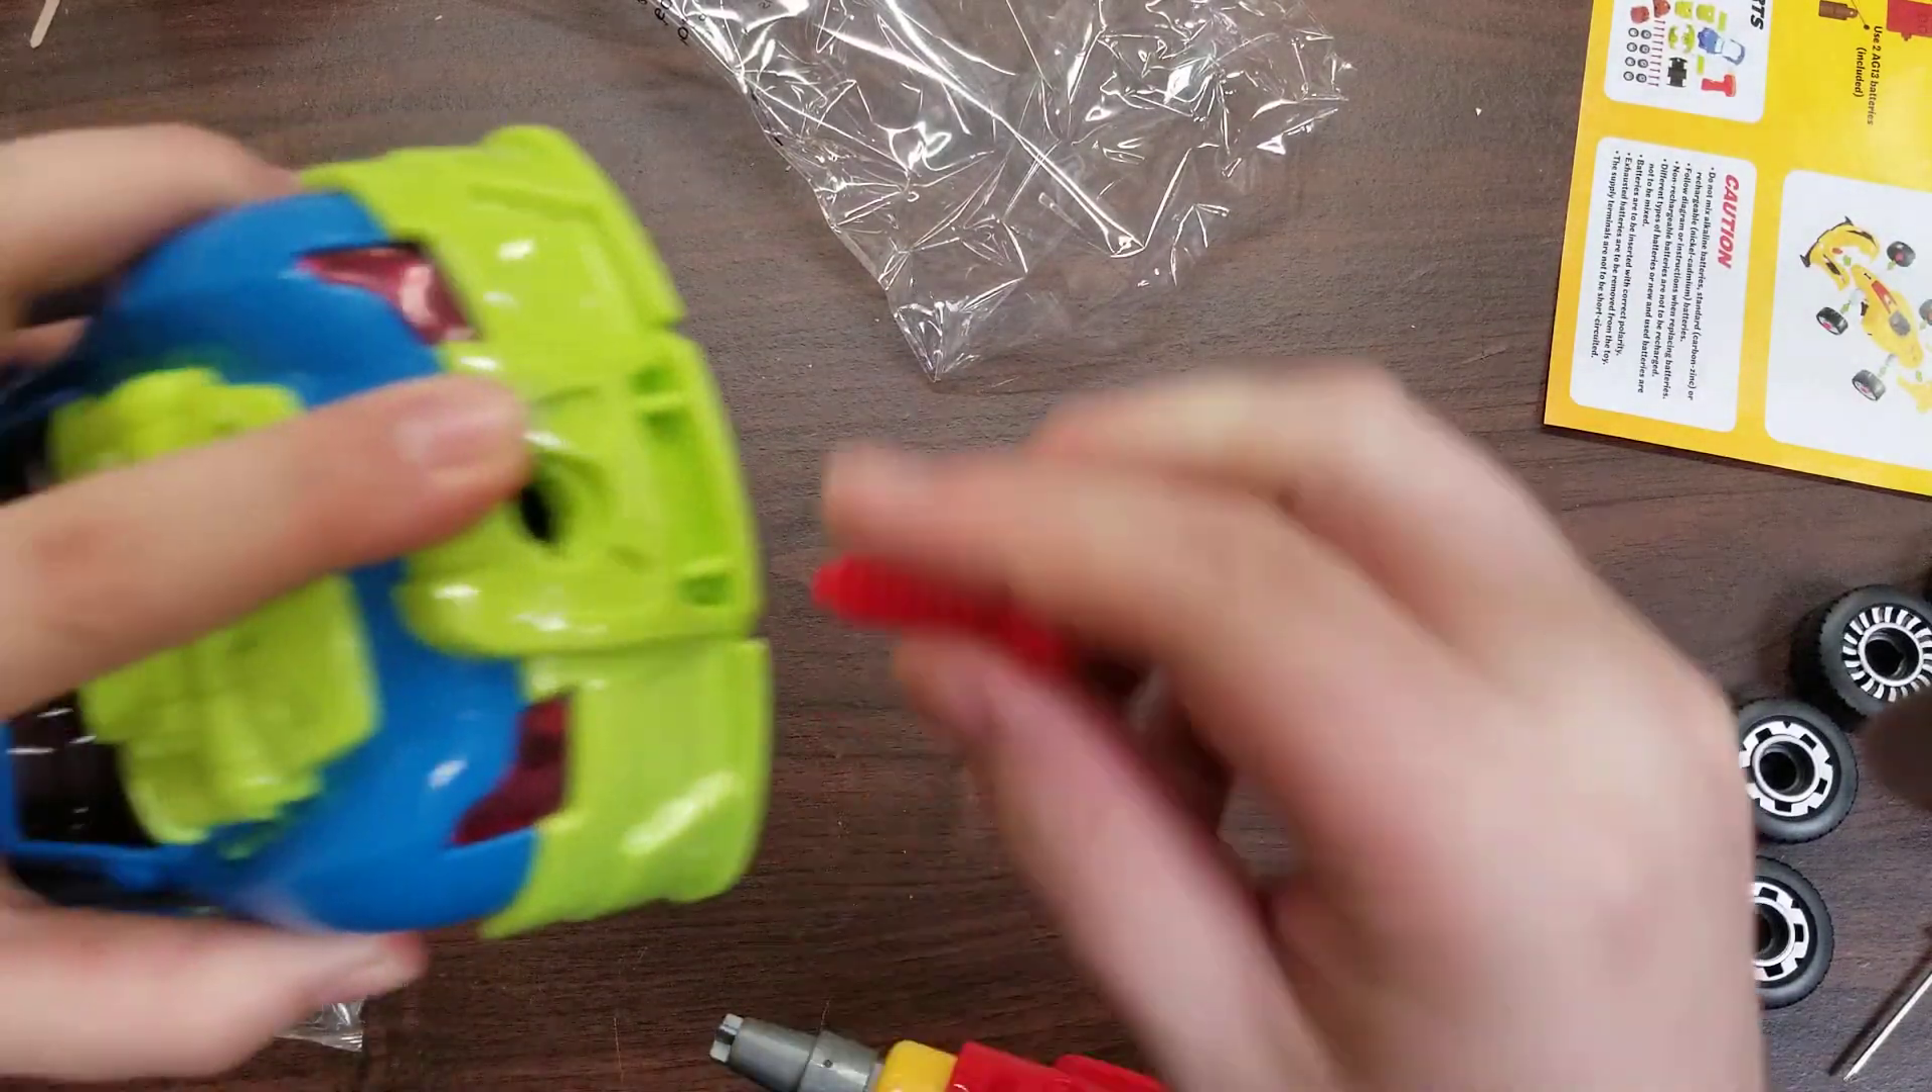We still have to put the wheels on but putting on the wheels is a very similar process to the rest of this.